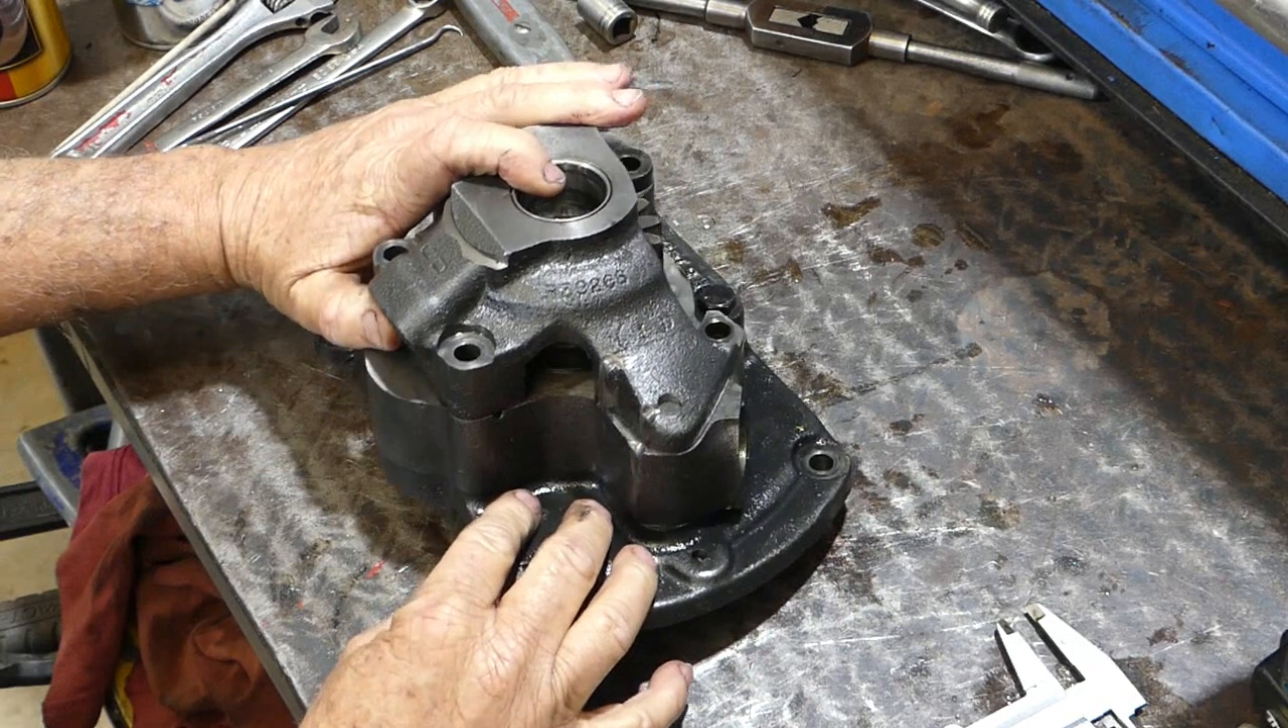So, you'll notice I've taken all the bolts out of the top here.